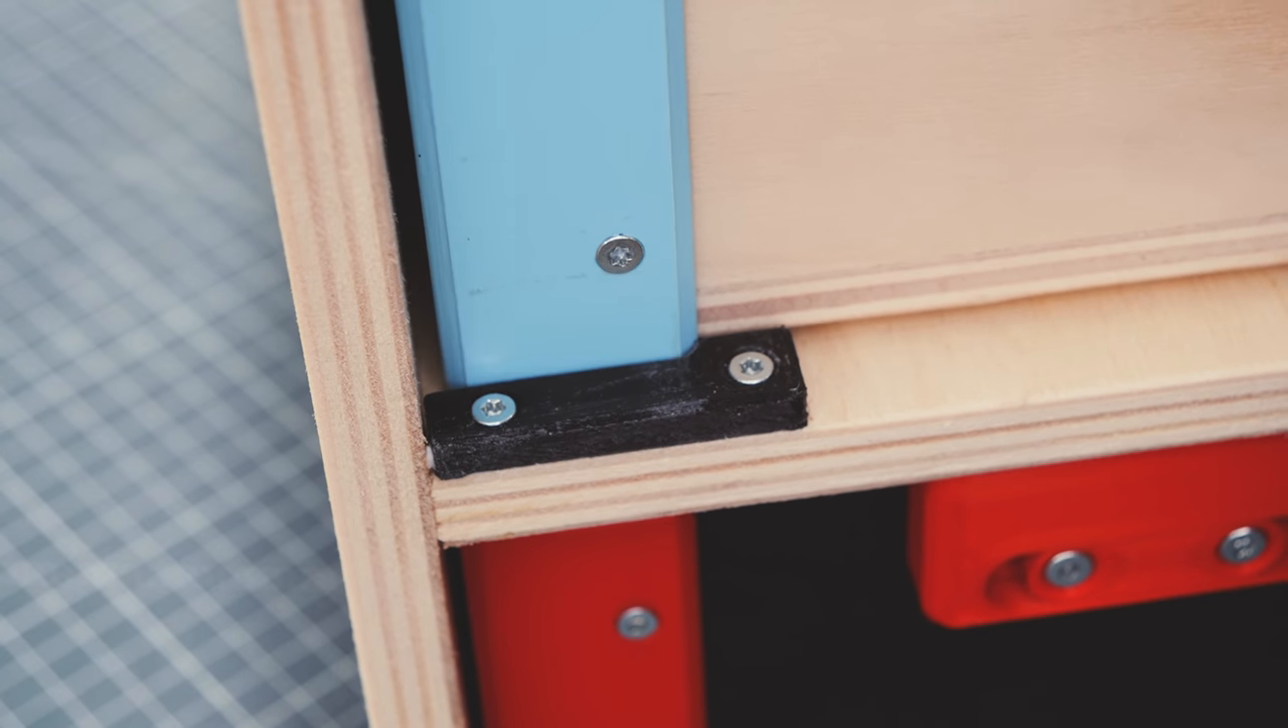Down in the bottom here I printed and screwed on a couple of these stoppers That now allow the whole thing to Securely stay in place.